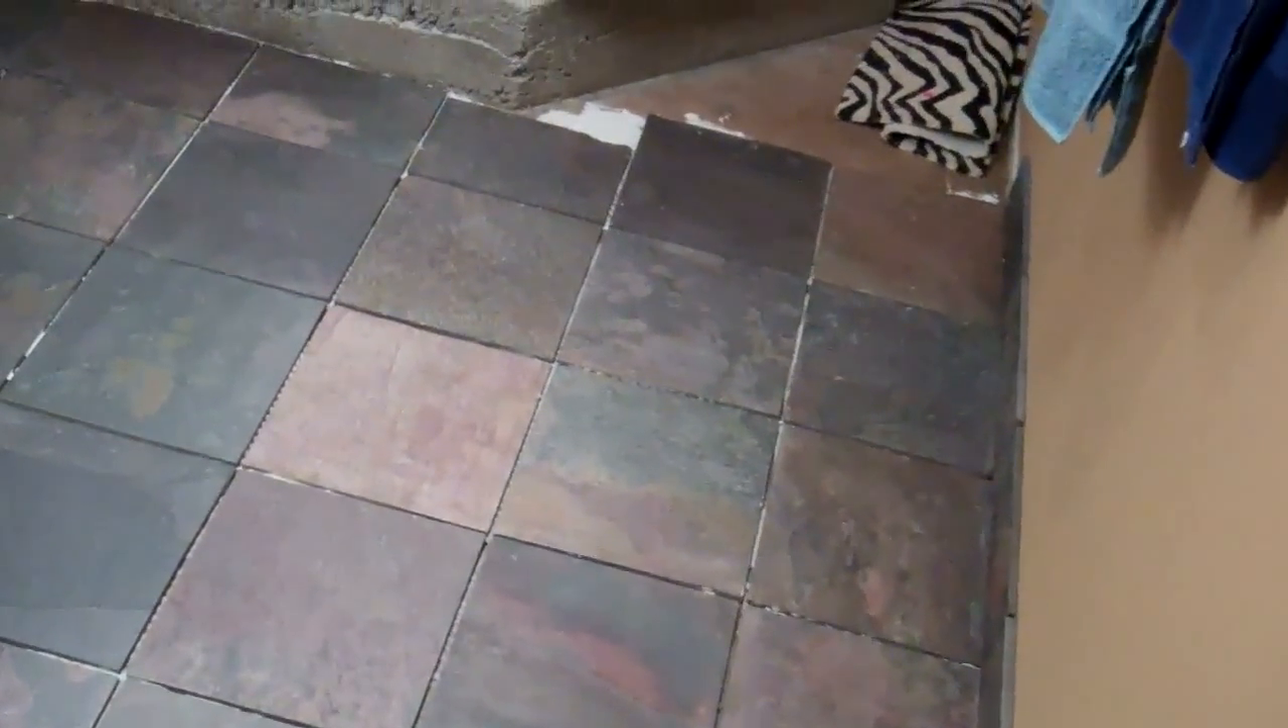Here's what the floor looks like after i've gotten the tiles down.